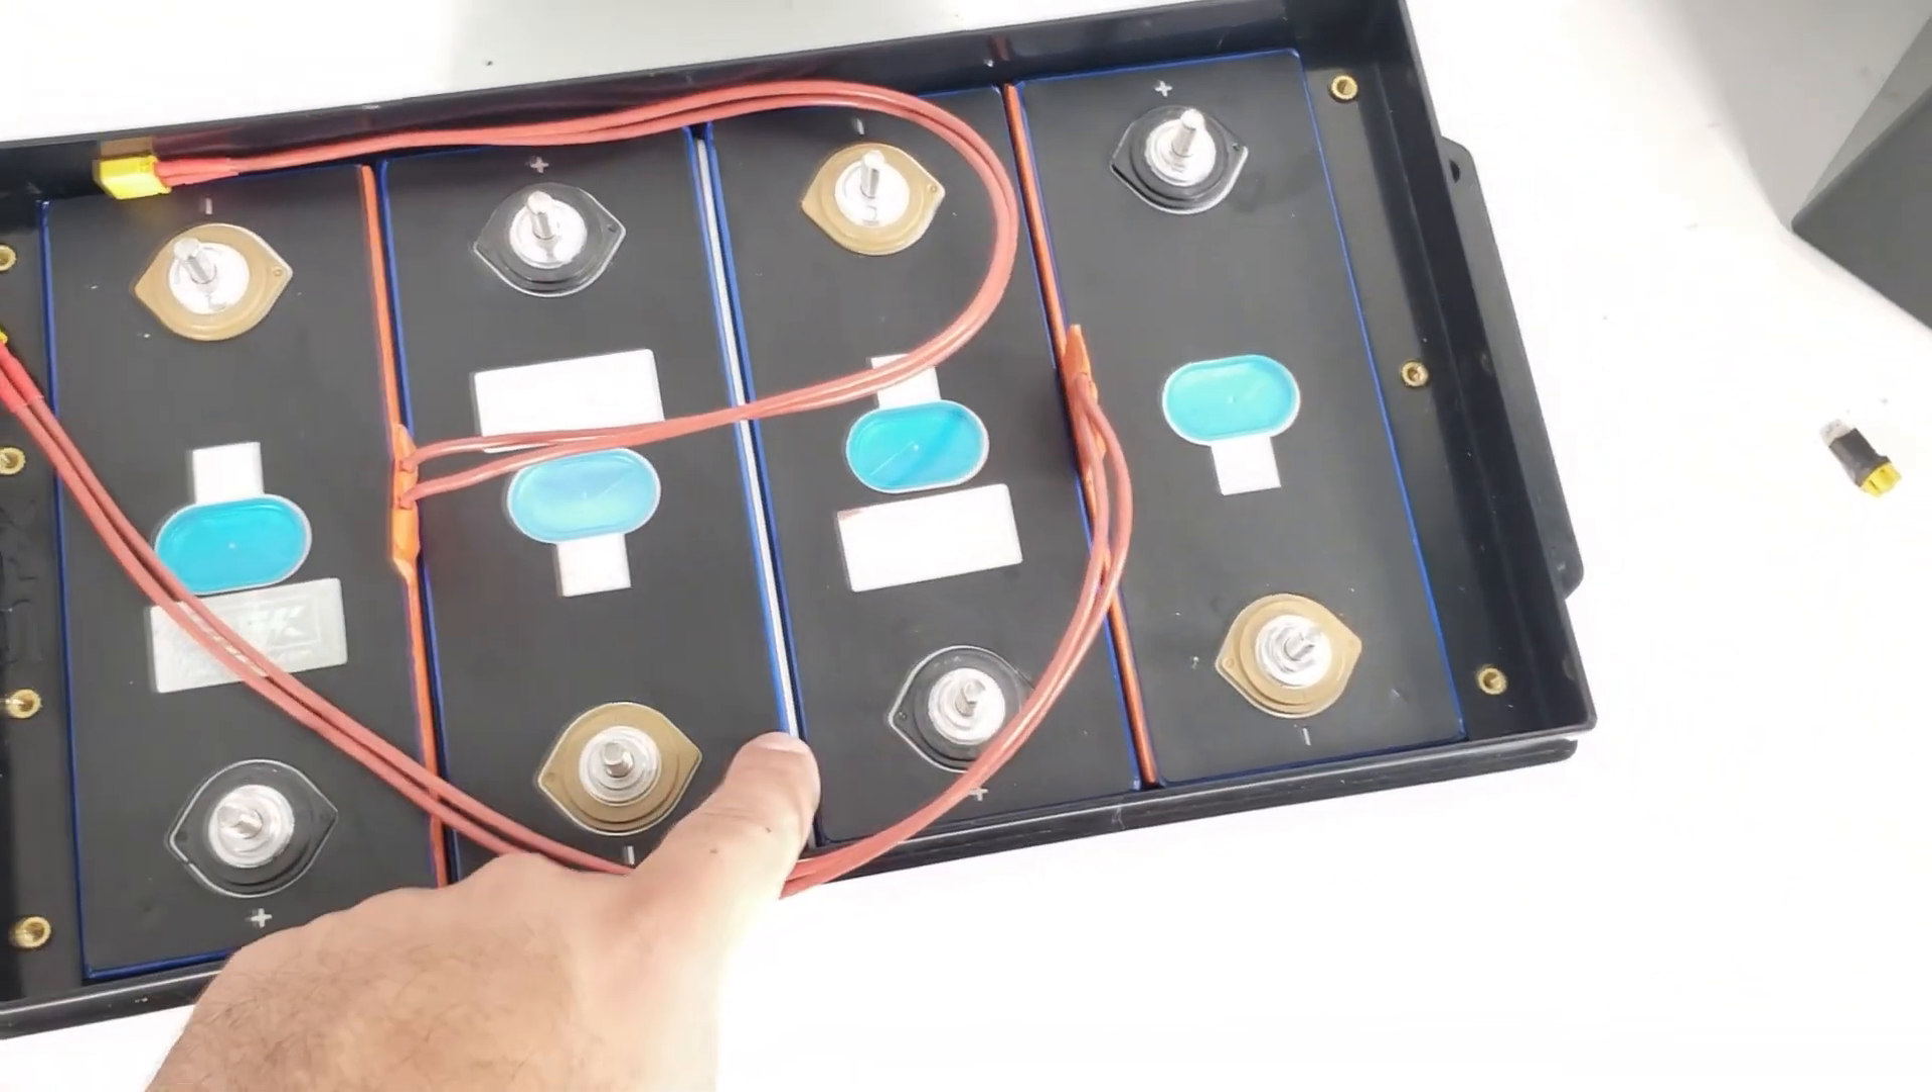Just to kind of show you, you got the cells in place.